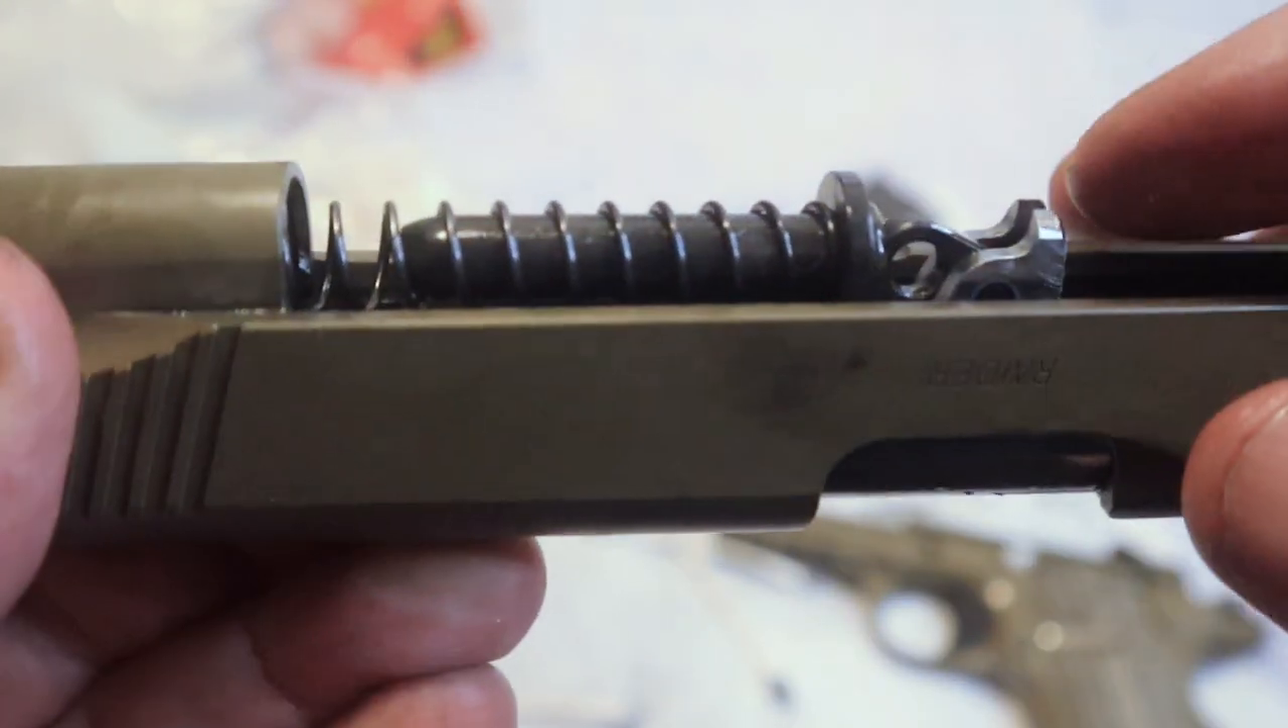Okay, now we have the barrel and the guide rod and the spring back into position.